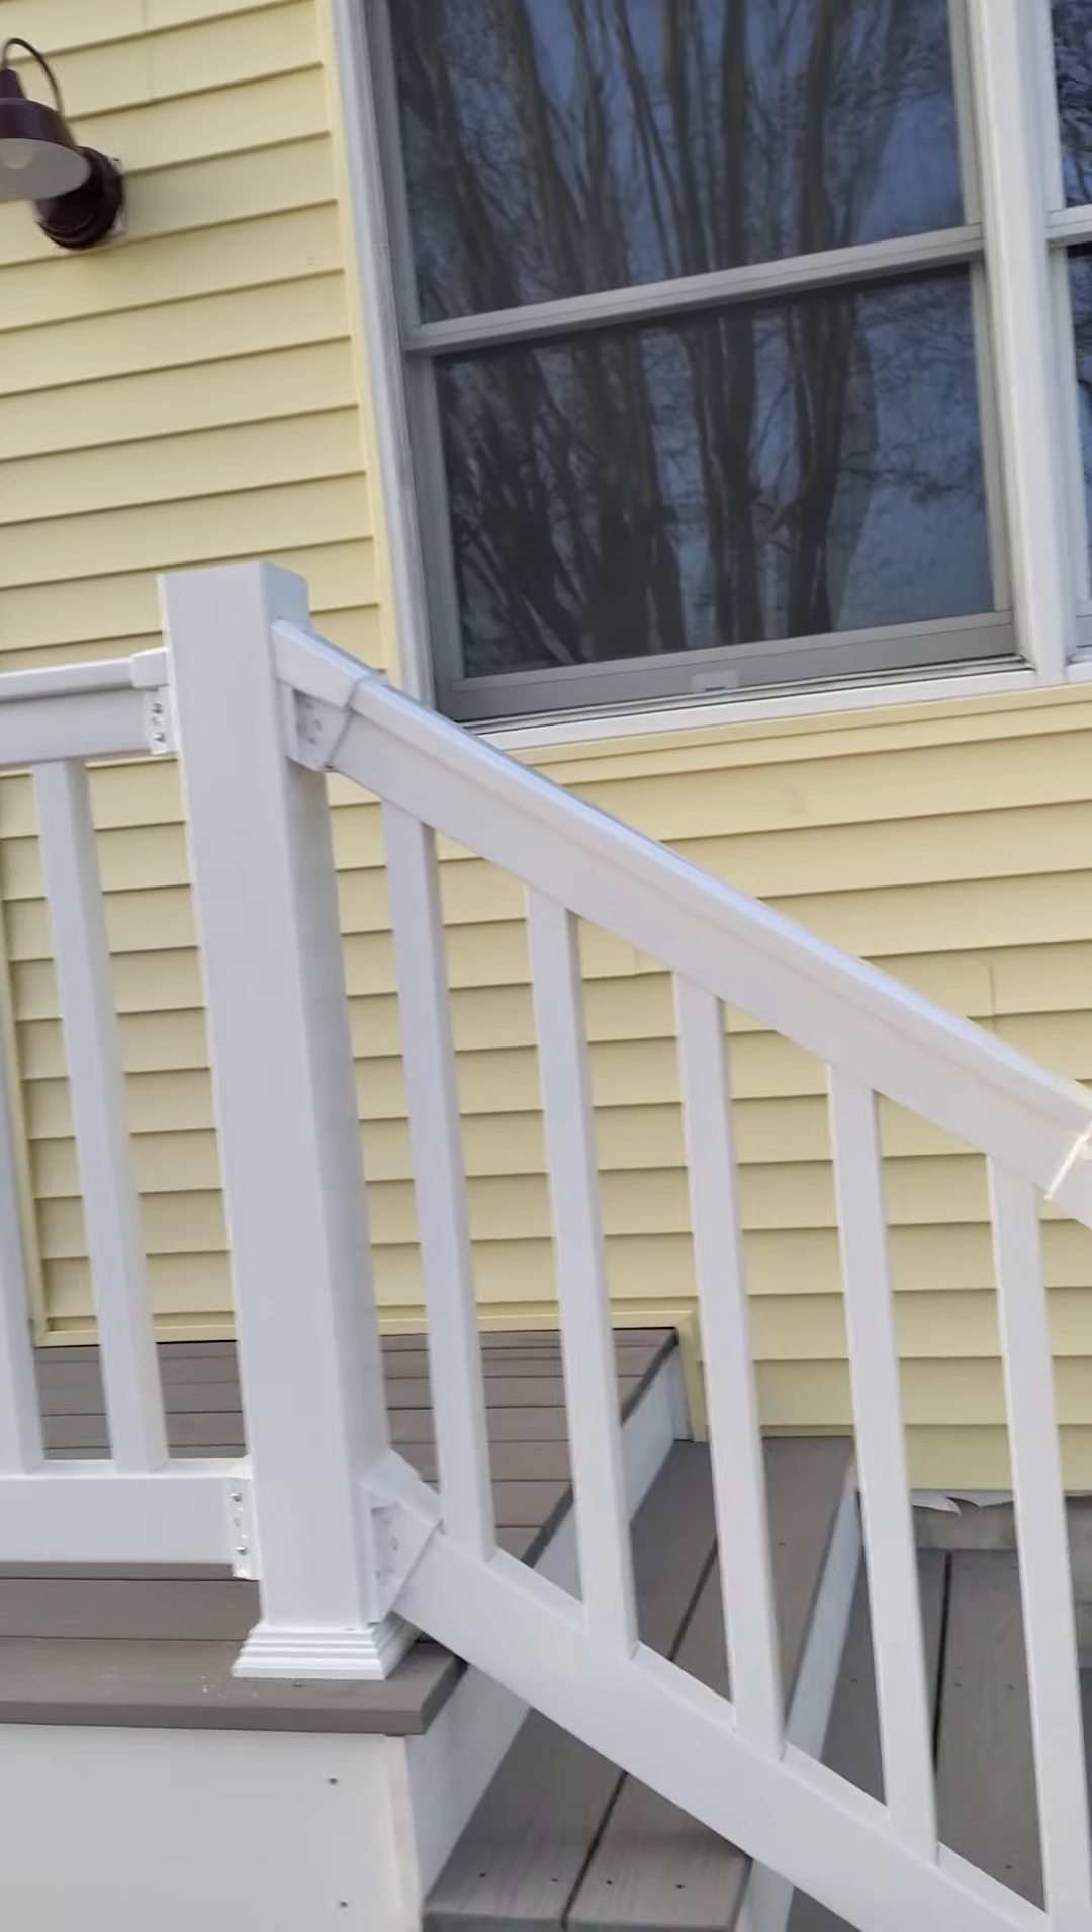Deck was completed in the back so they just haven't put the the boards along the bottom yet and the caps on the posts haven't gone in yet.